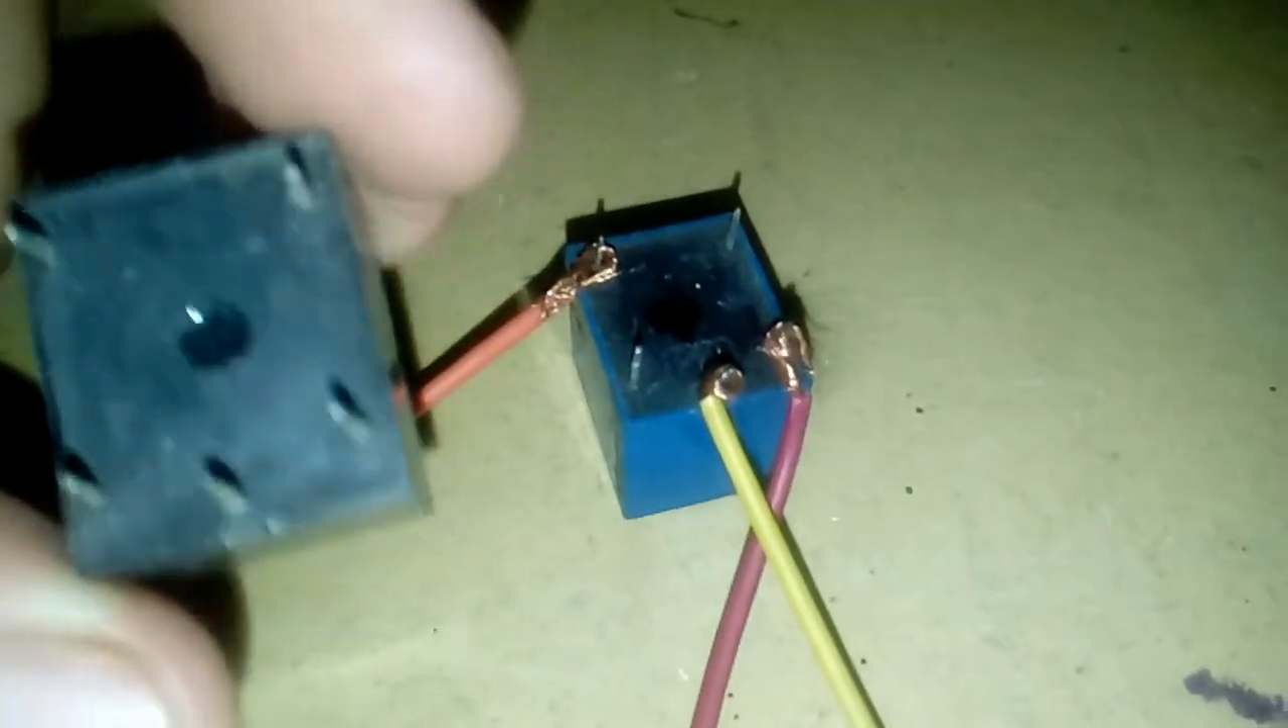Aí aqui já está com os fios aqui ligados.